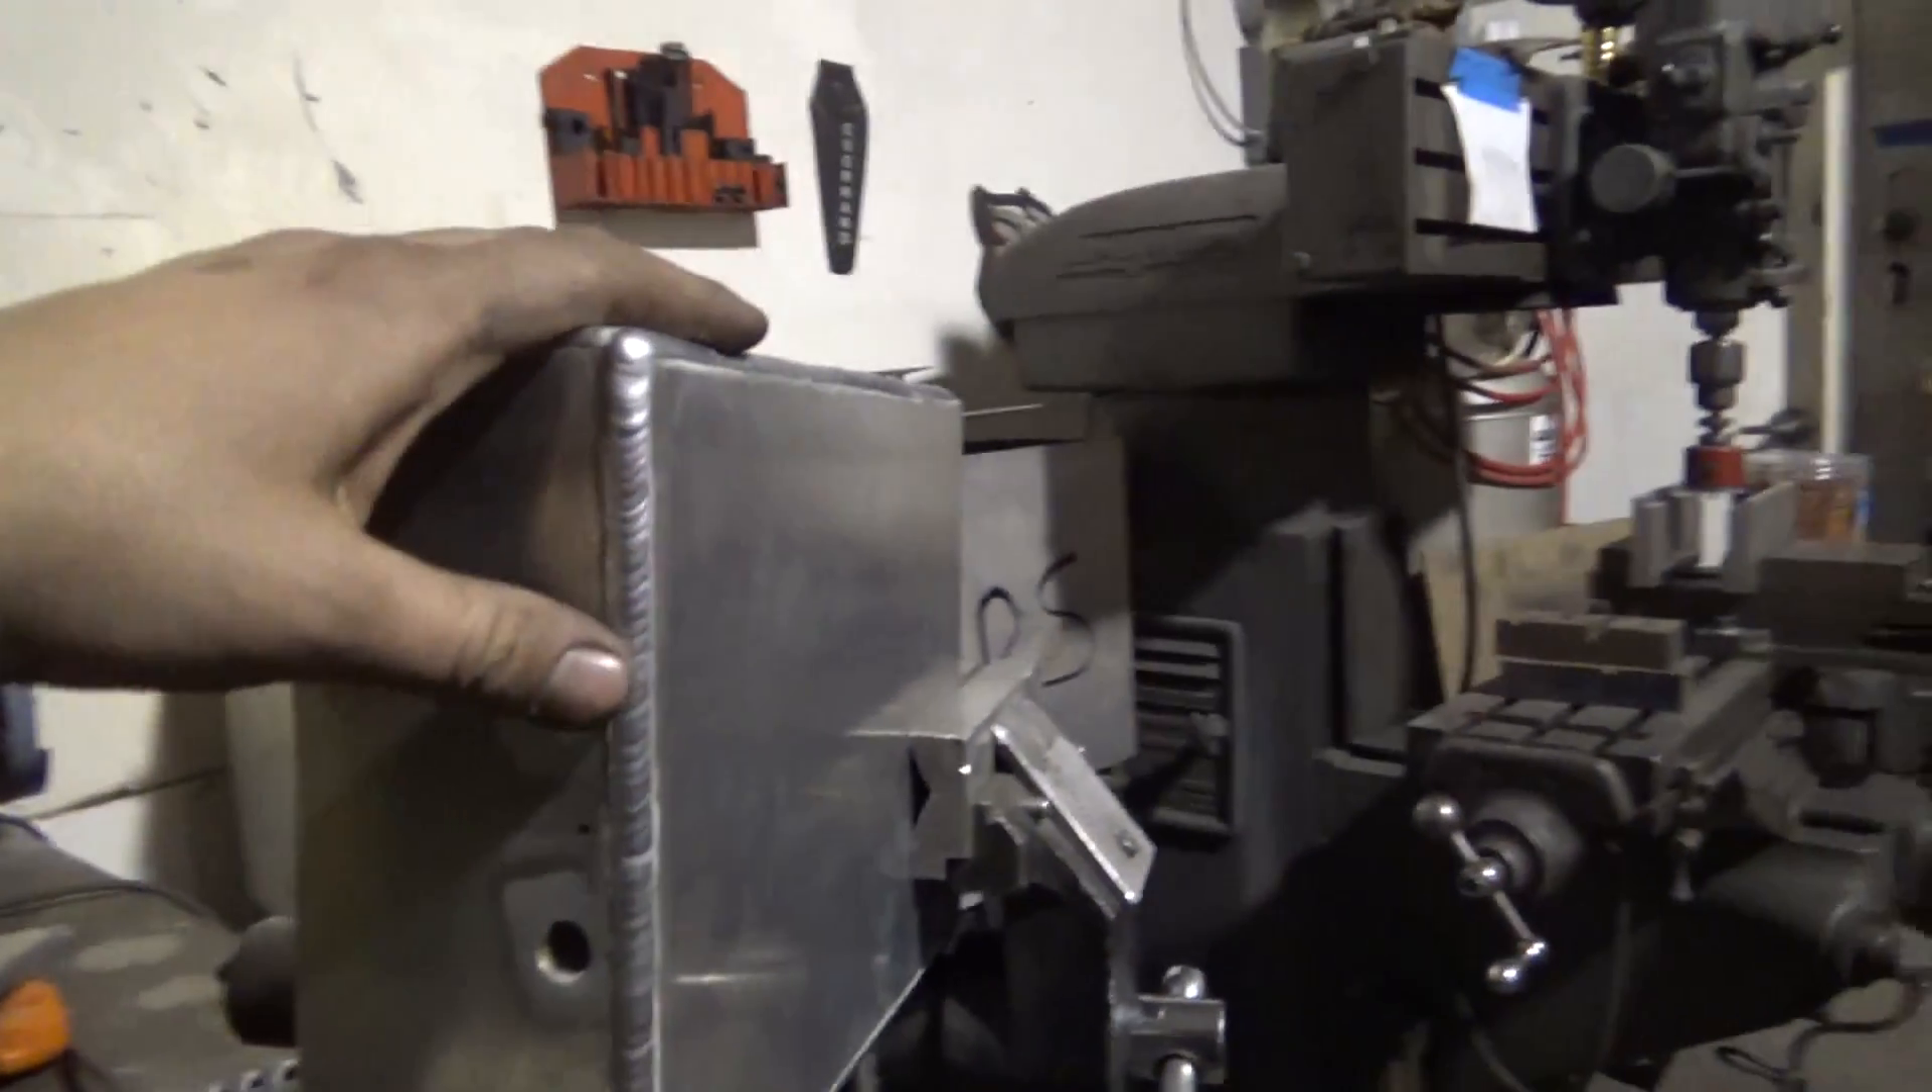I got the sump part up here that's all welded up.